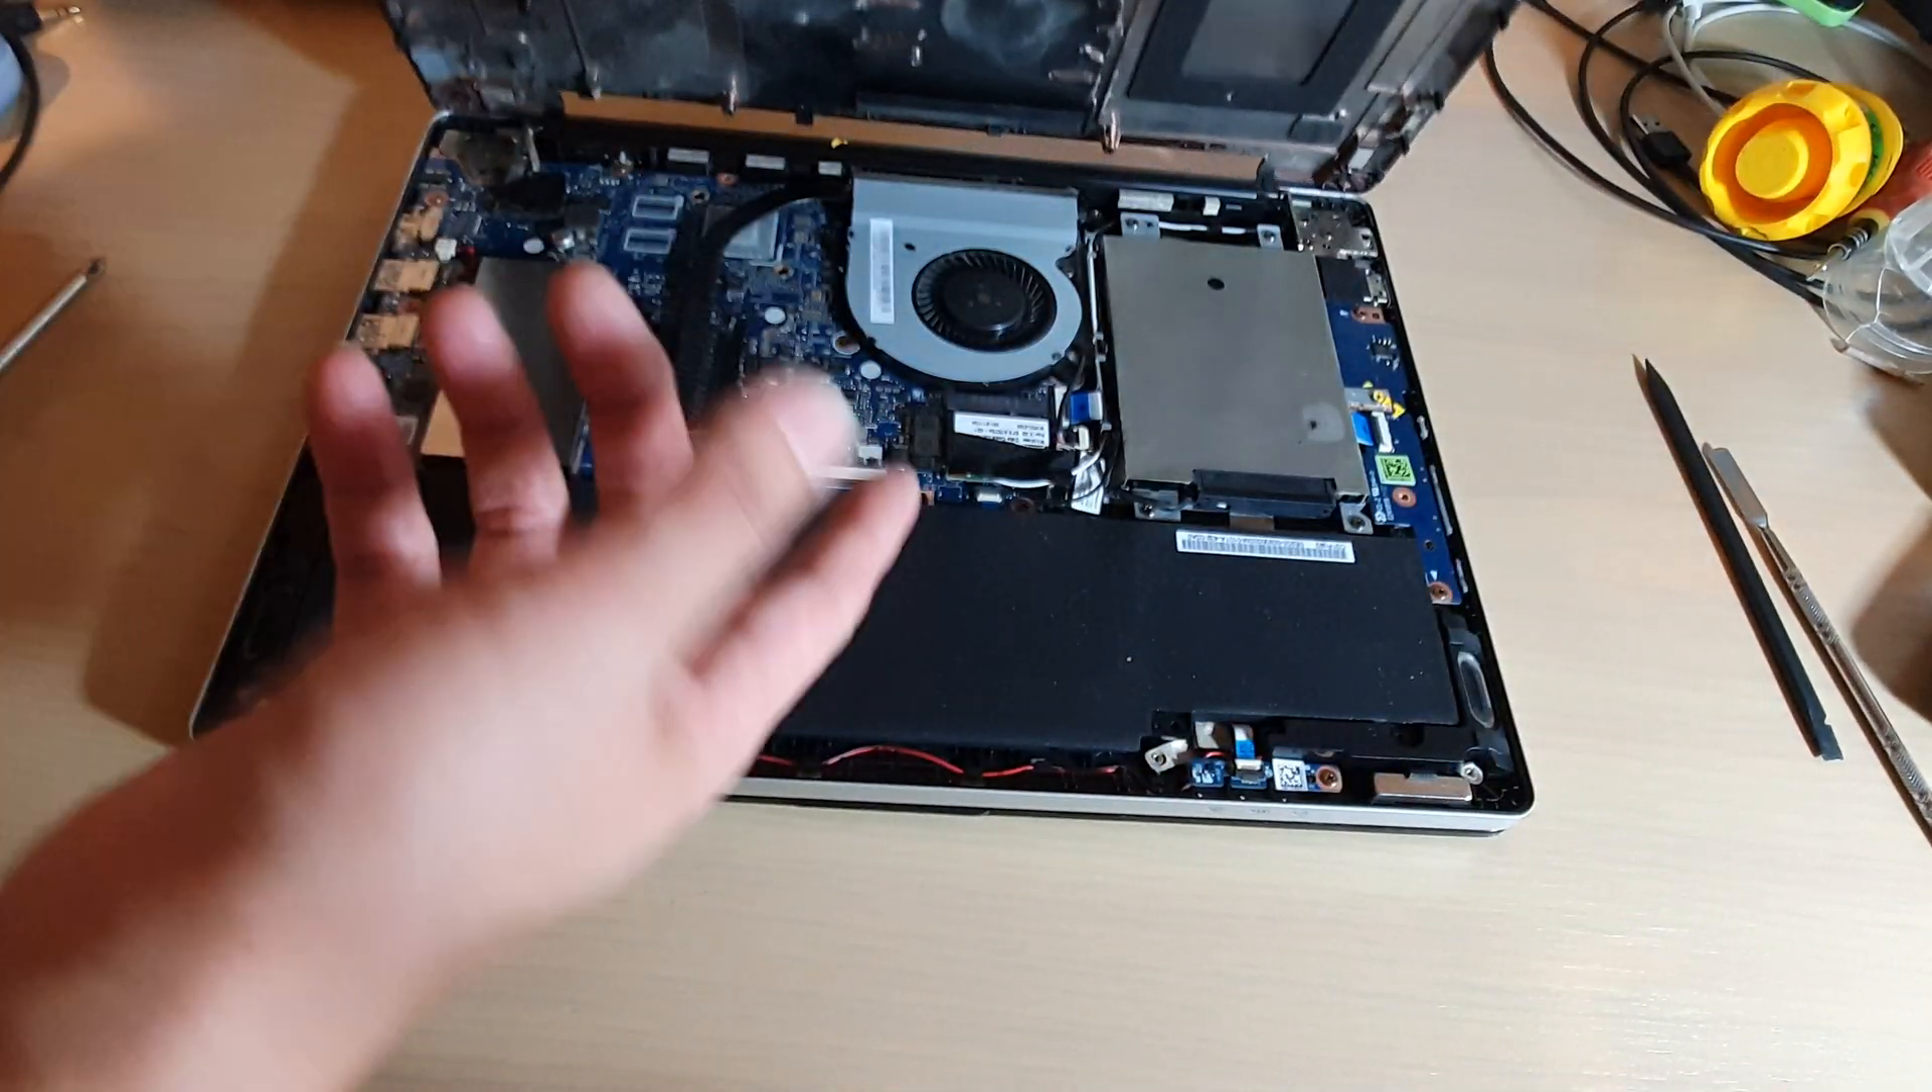I'm just going to turn upside down to make it easy and then we're just going to pull it out around the edge of the laptop and now we have successfully opened the back cover.